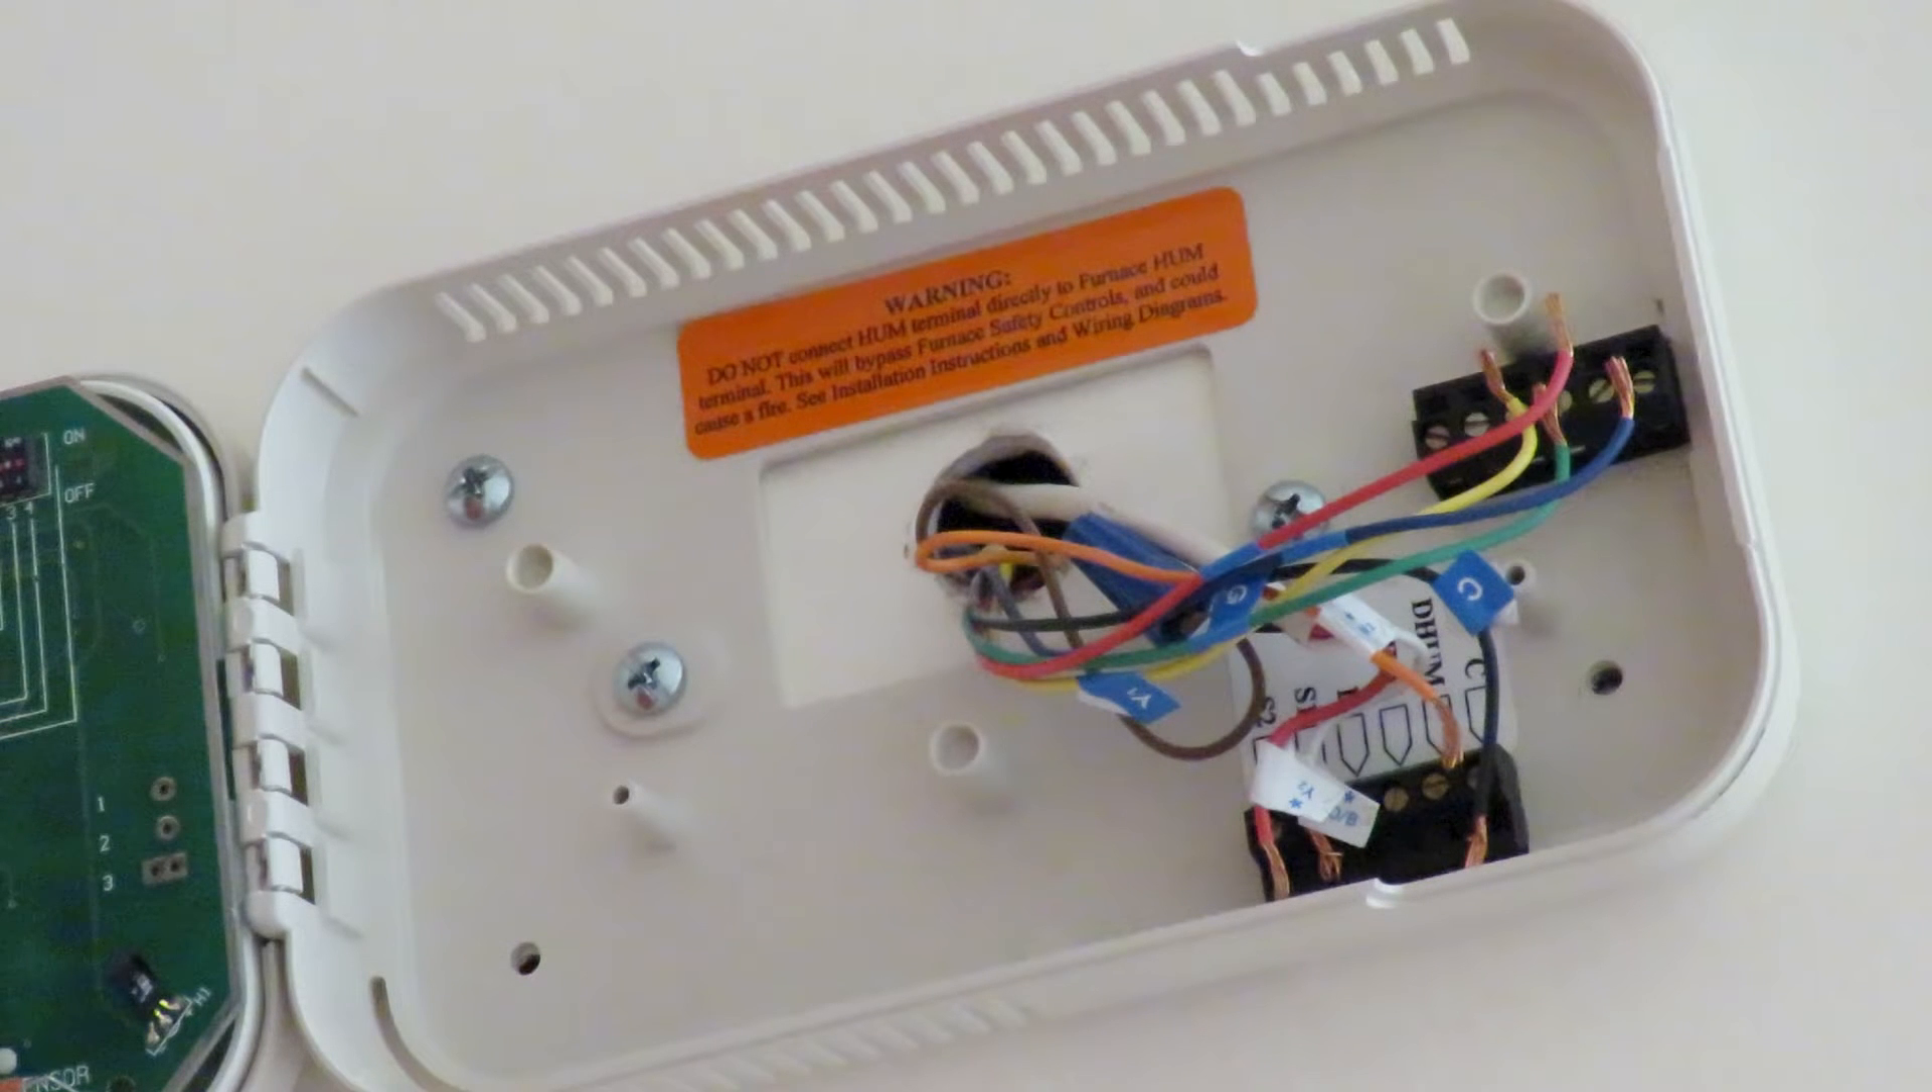So now I have to tag all my wires before I disconnect them, which I've done.